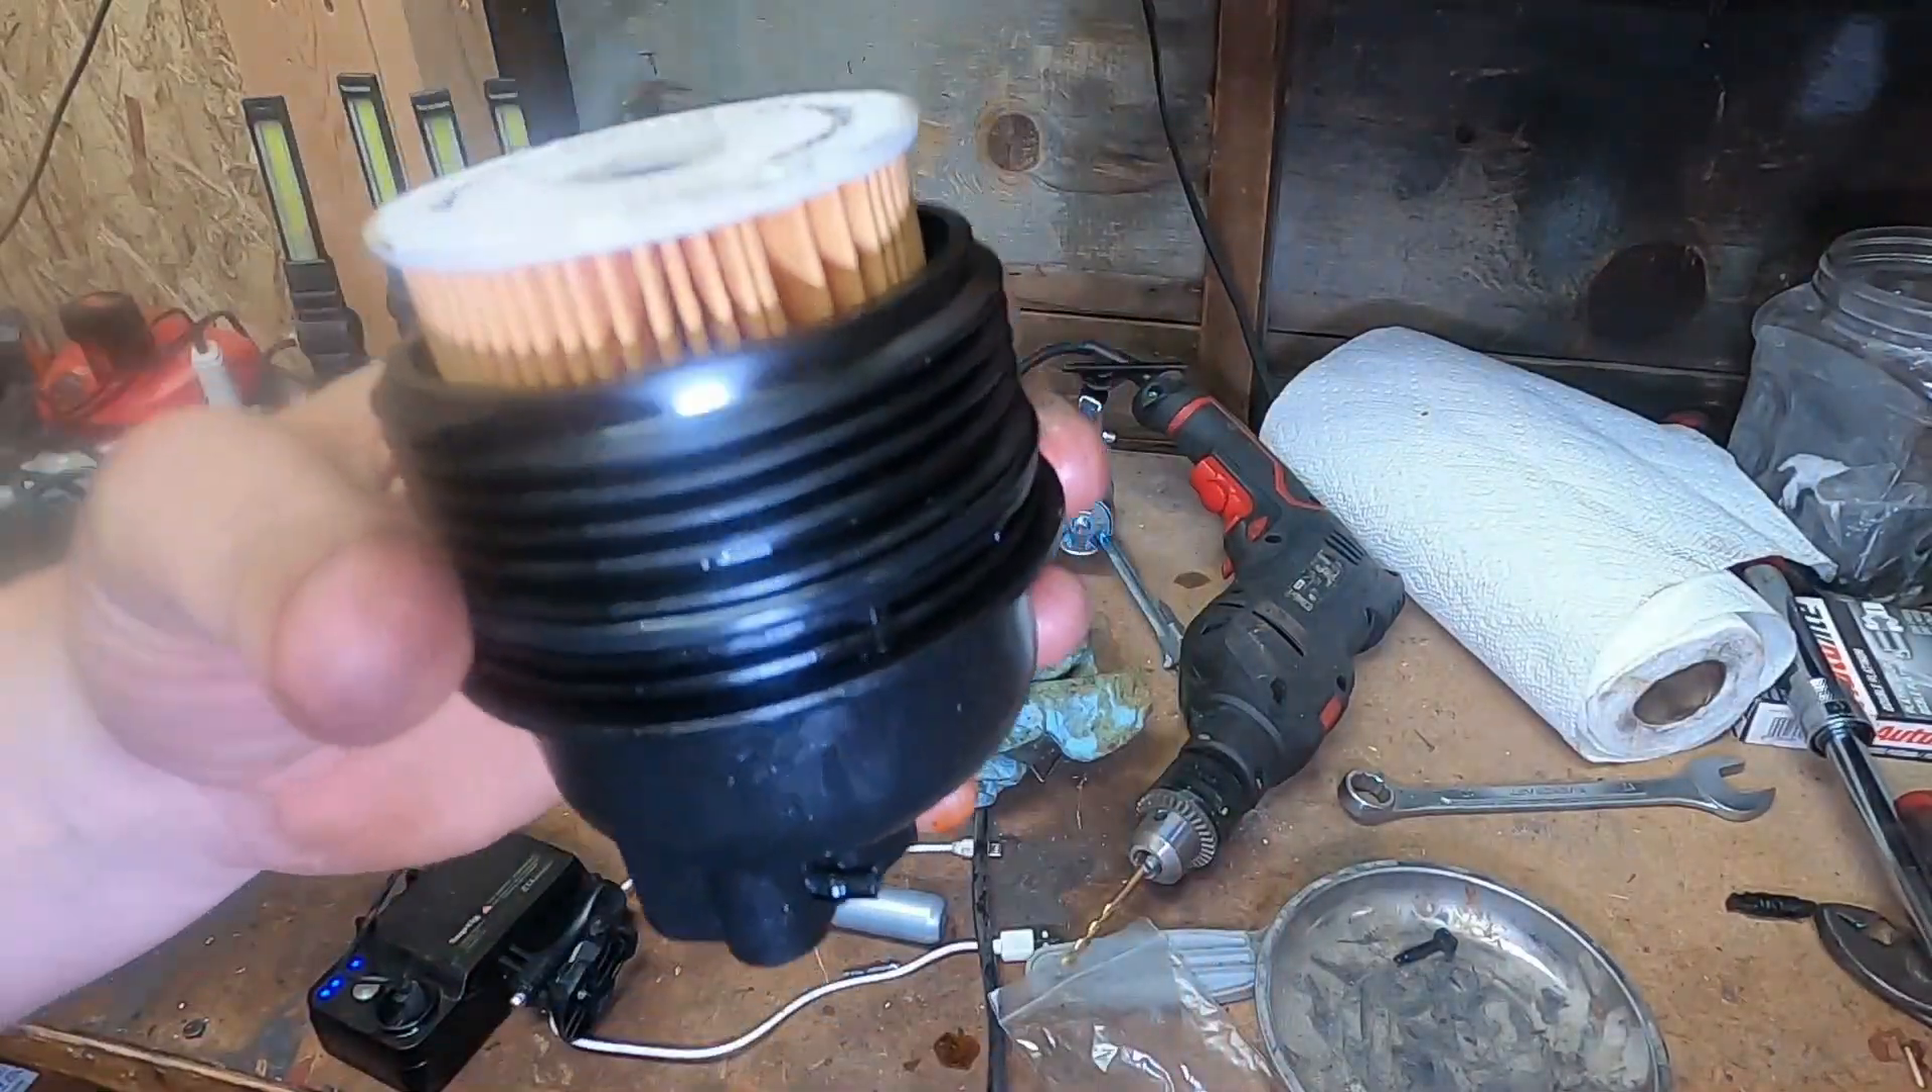I believe it goes that away so we're good our filter's in now let's go put it back.